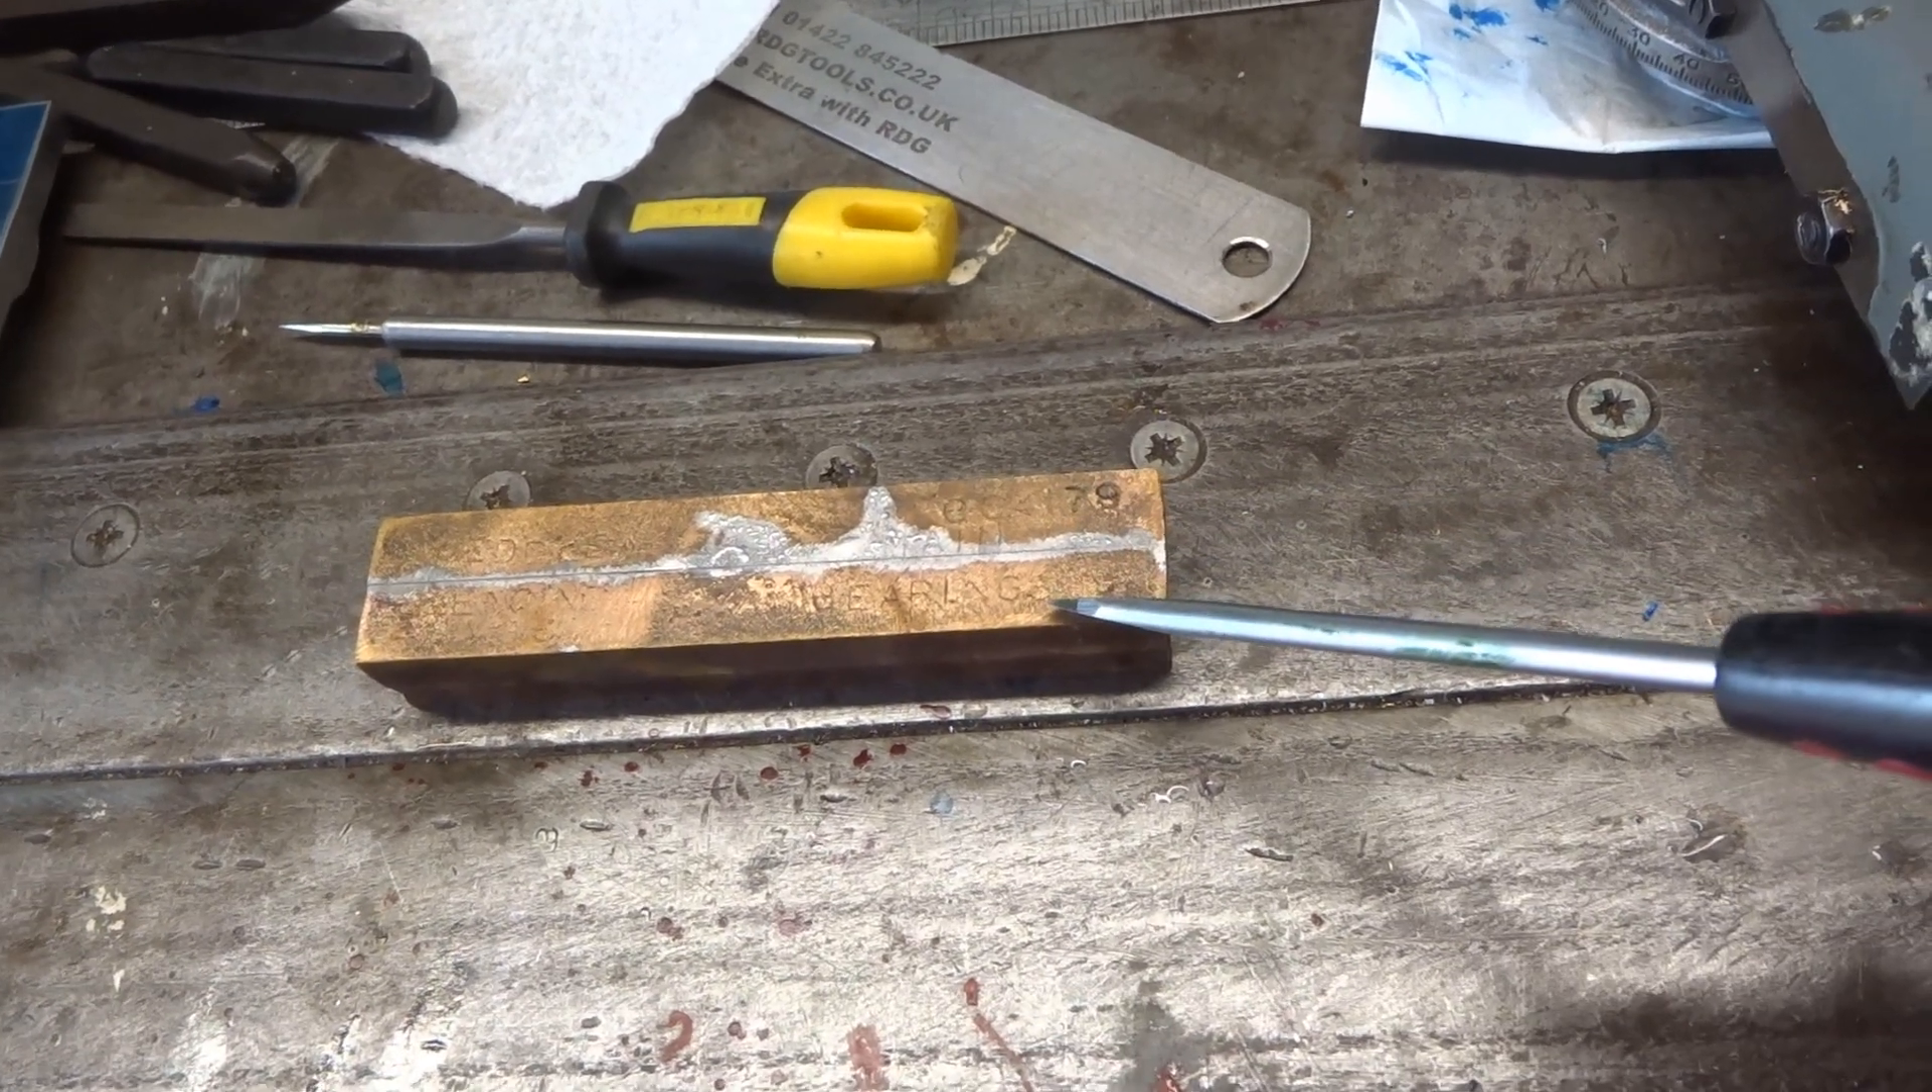Having used the slitting saw to split this bearing brass in two i've now soft soldered the two parts together for the purposes of parting off the various lengths for the bearings and doing the finishing cuts and whatnot.